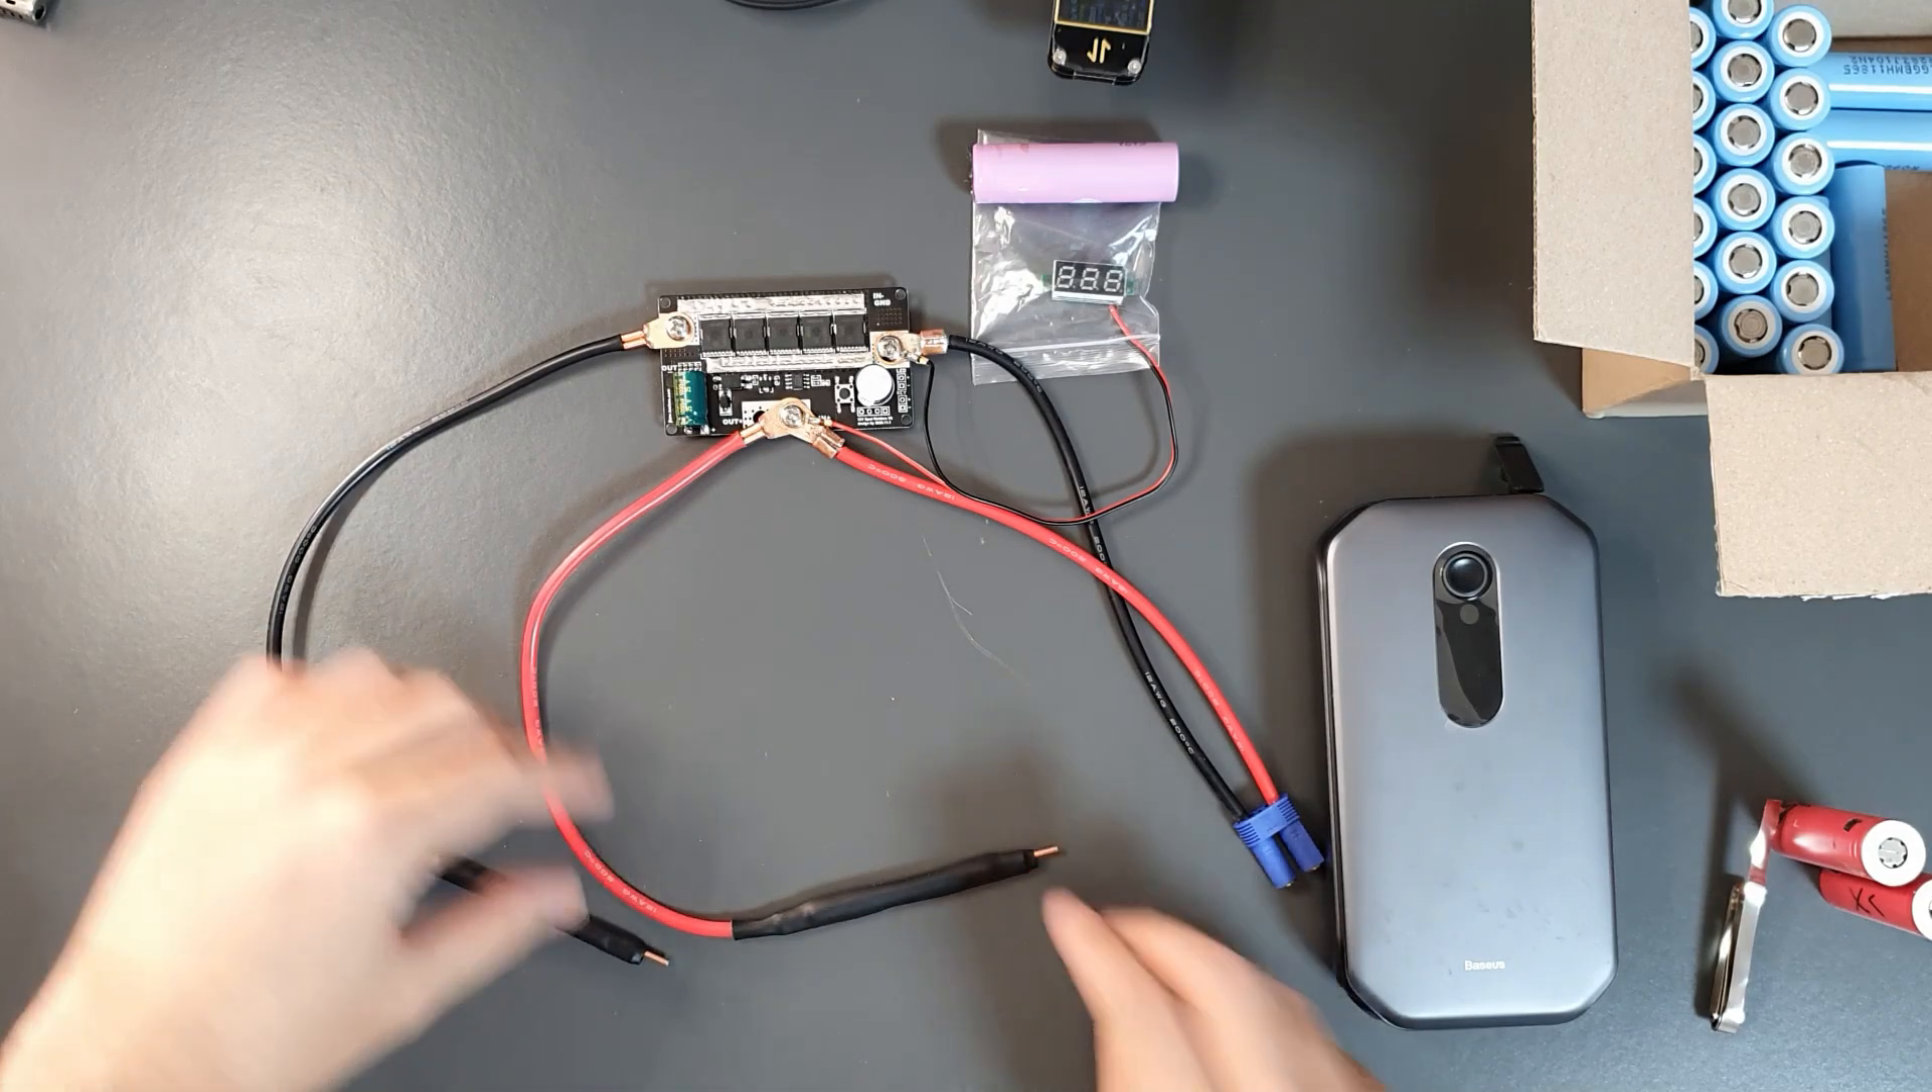I have put on the heat shrink here as you can see over the spot welding tips.